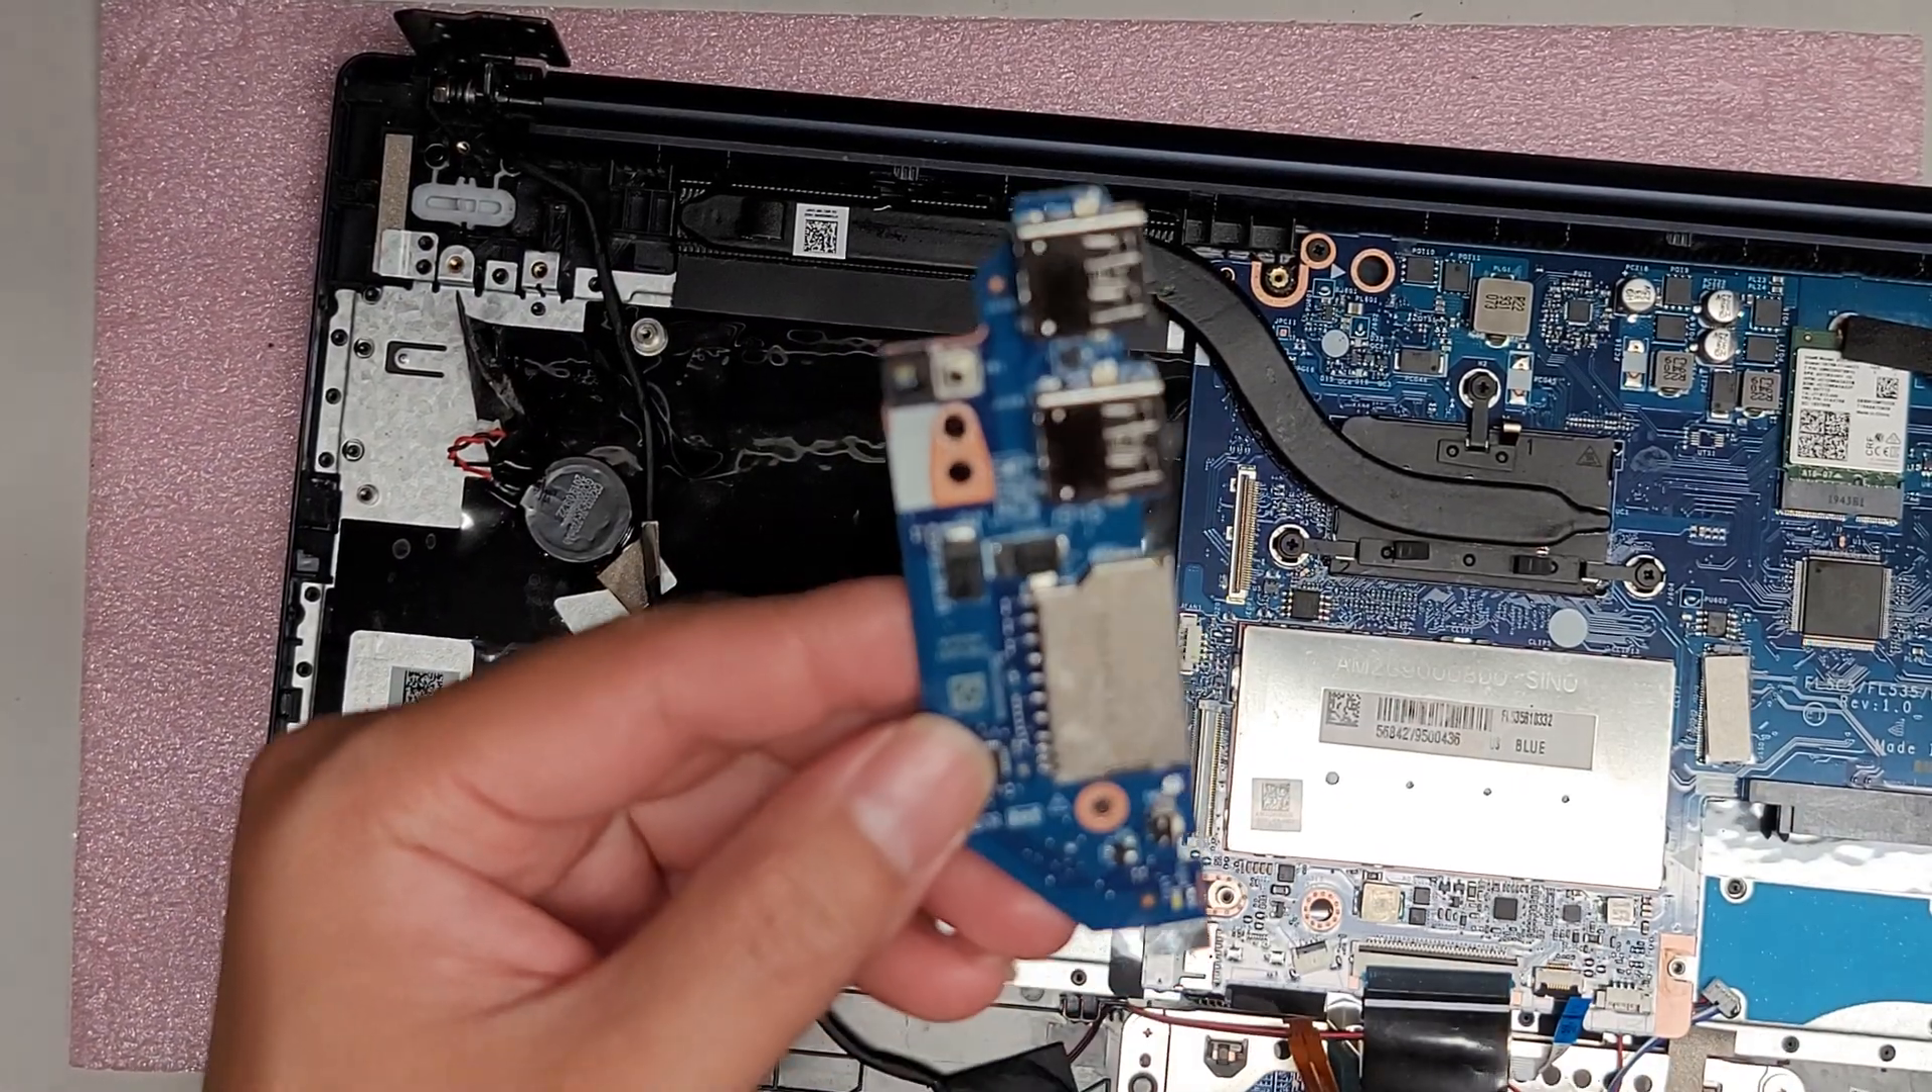Now you got the board out.